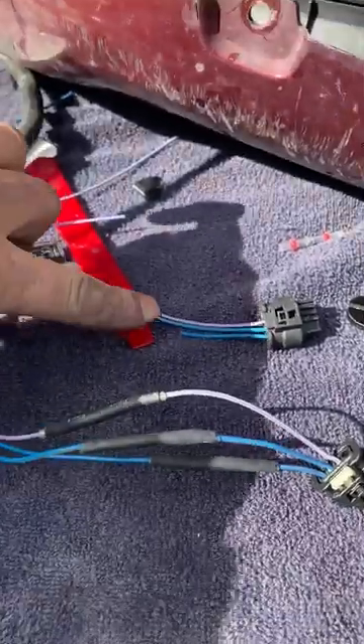All right we got the new harness wire wired up the new plug.